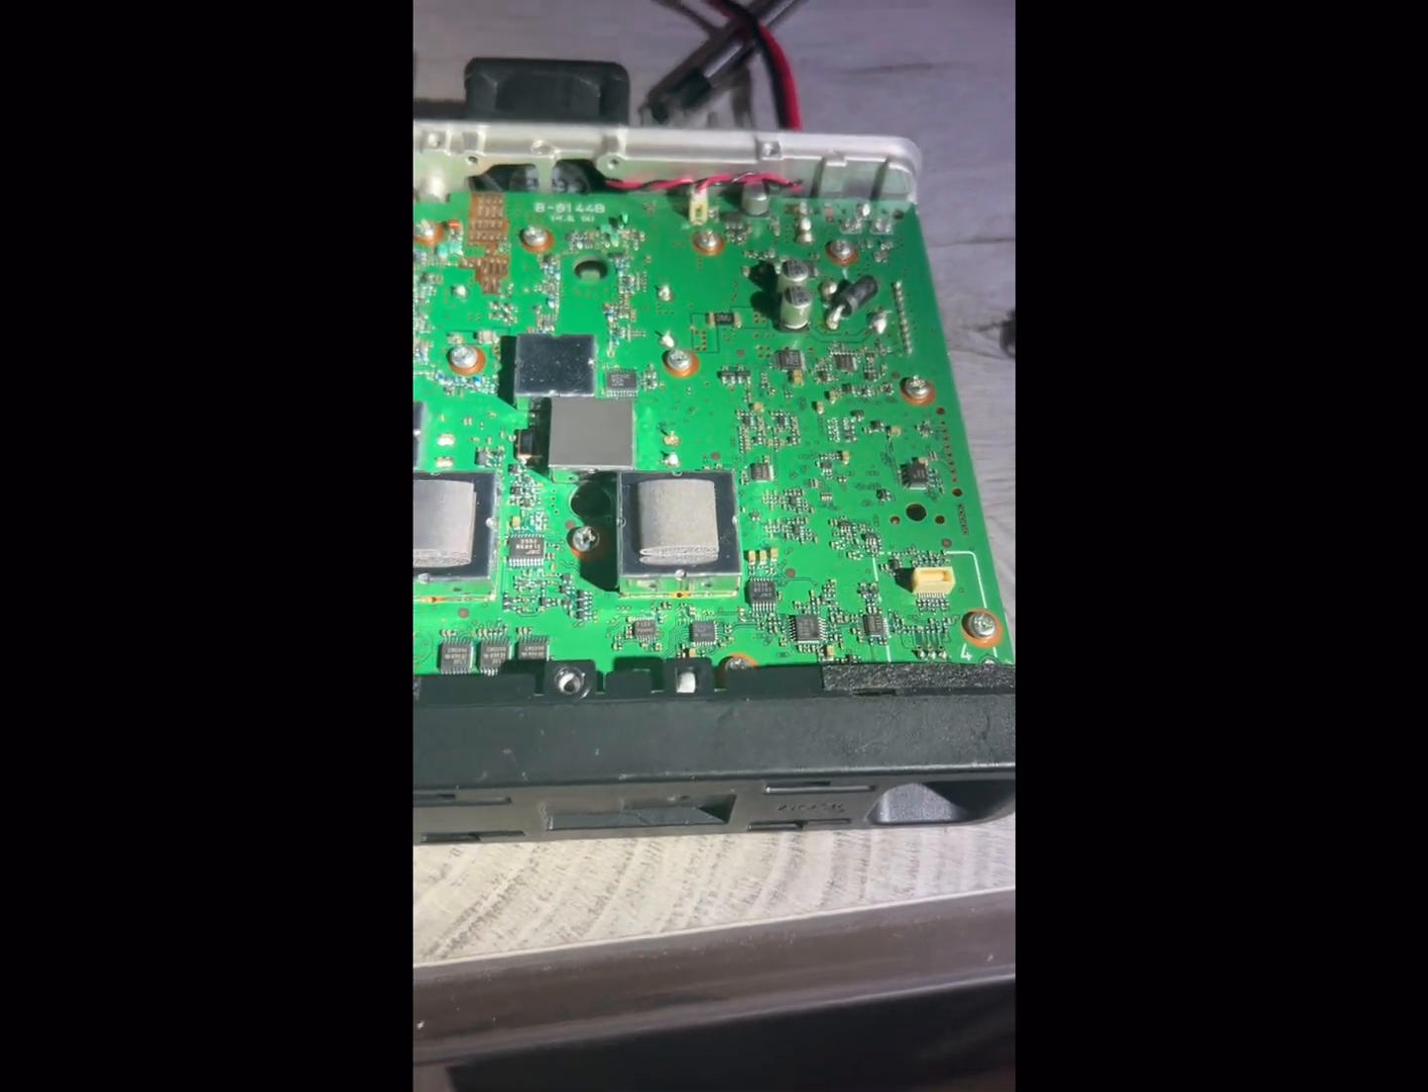Okay so this is the cover opposite of the speaker has been removed.